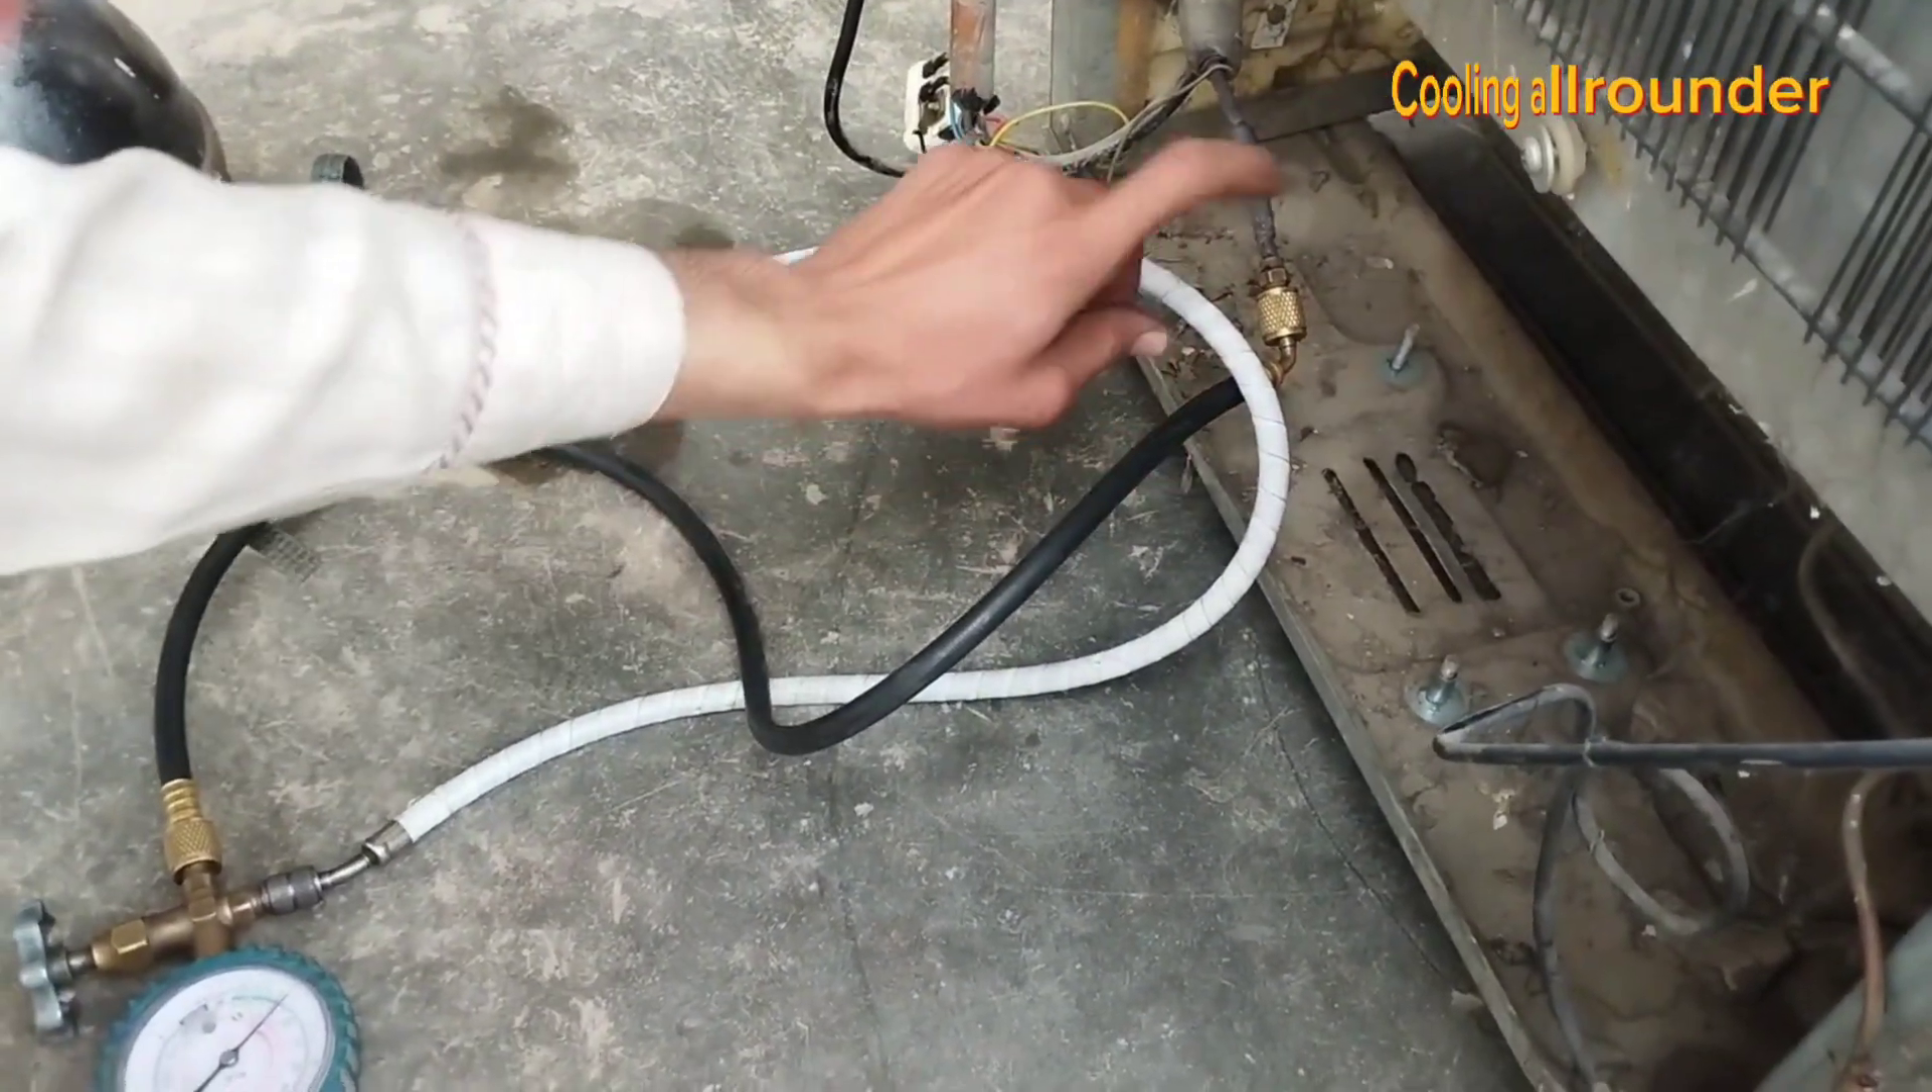ابھی ادھر لیڈ میں نے اٹیچ کر دیا ہے۔